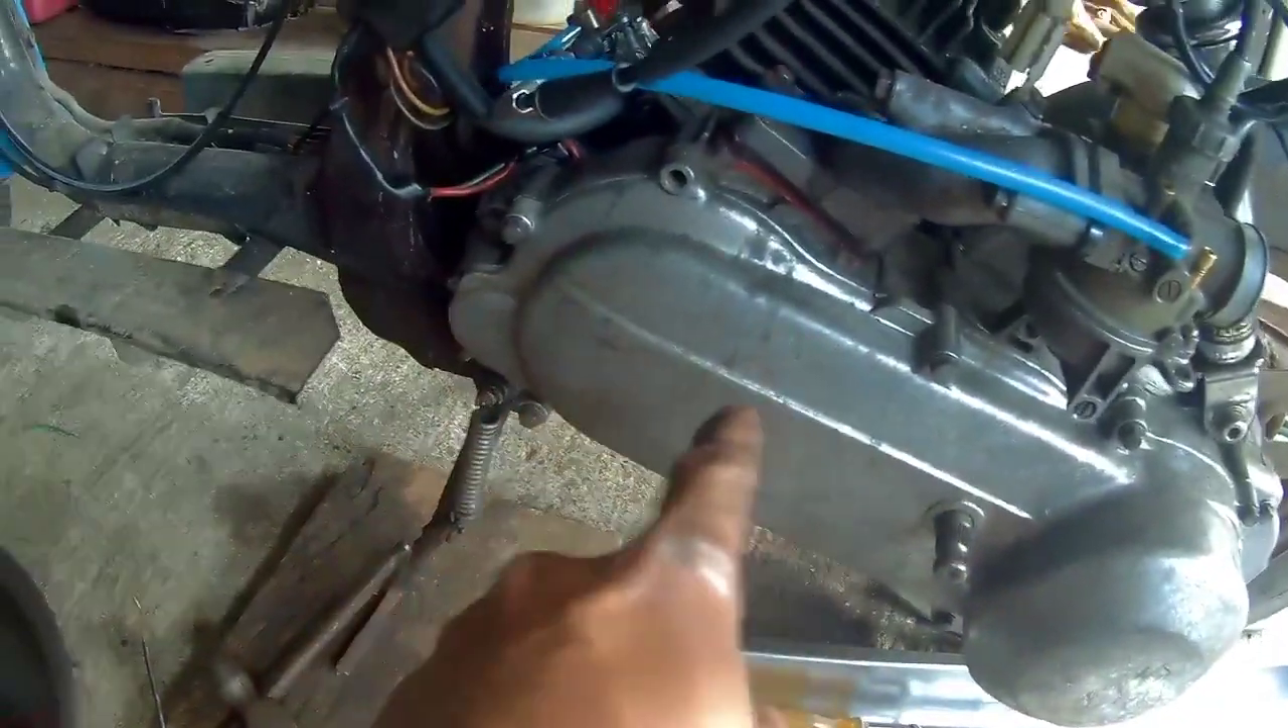Kinabit na natin yung cover So naayos na natin yan.